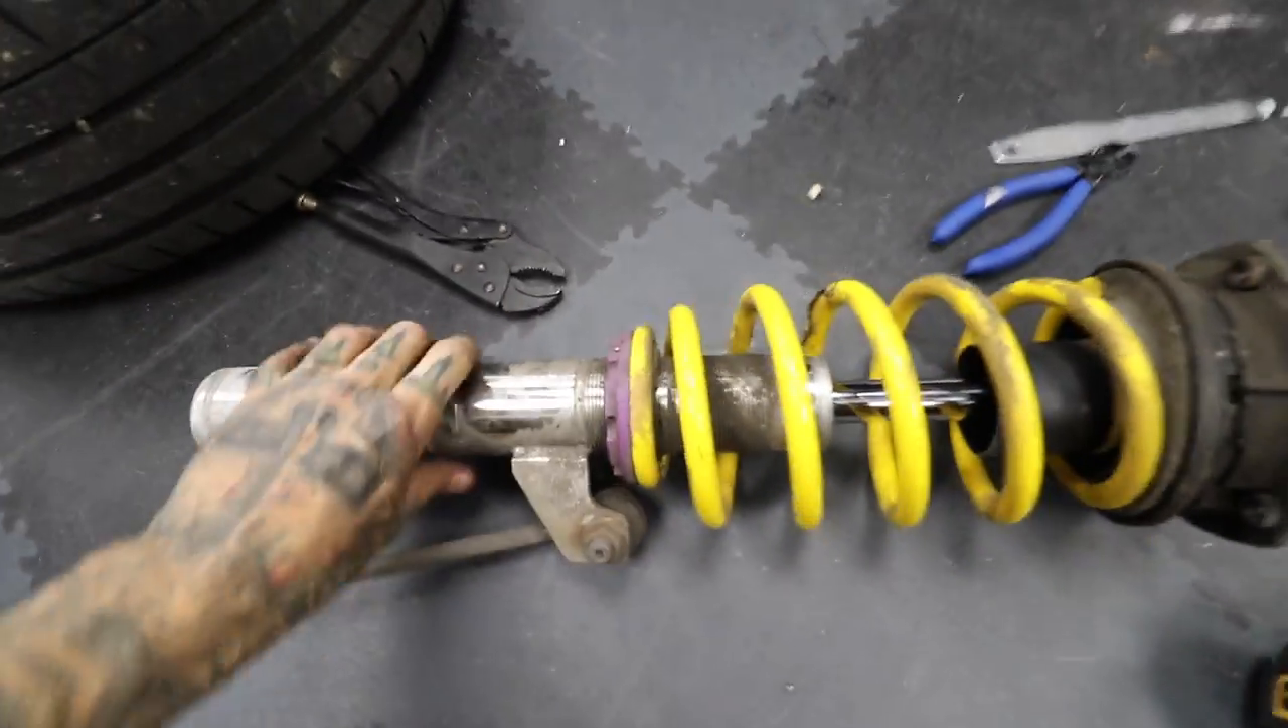So the k and w v1 is officially out.